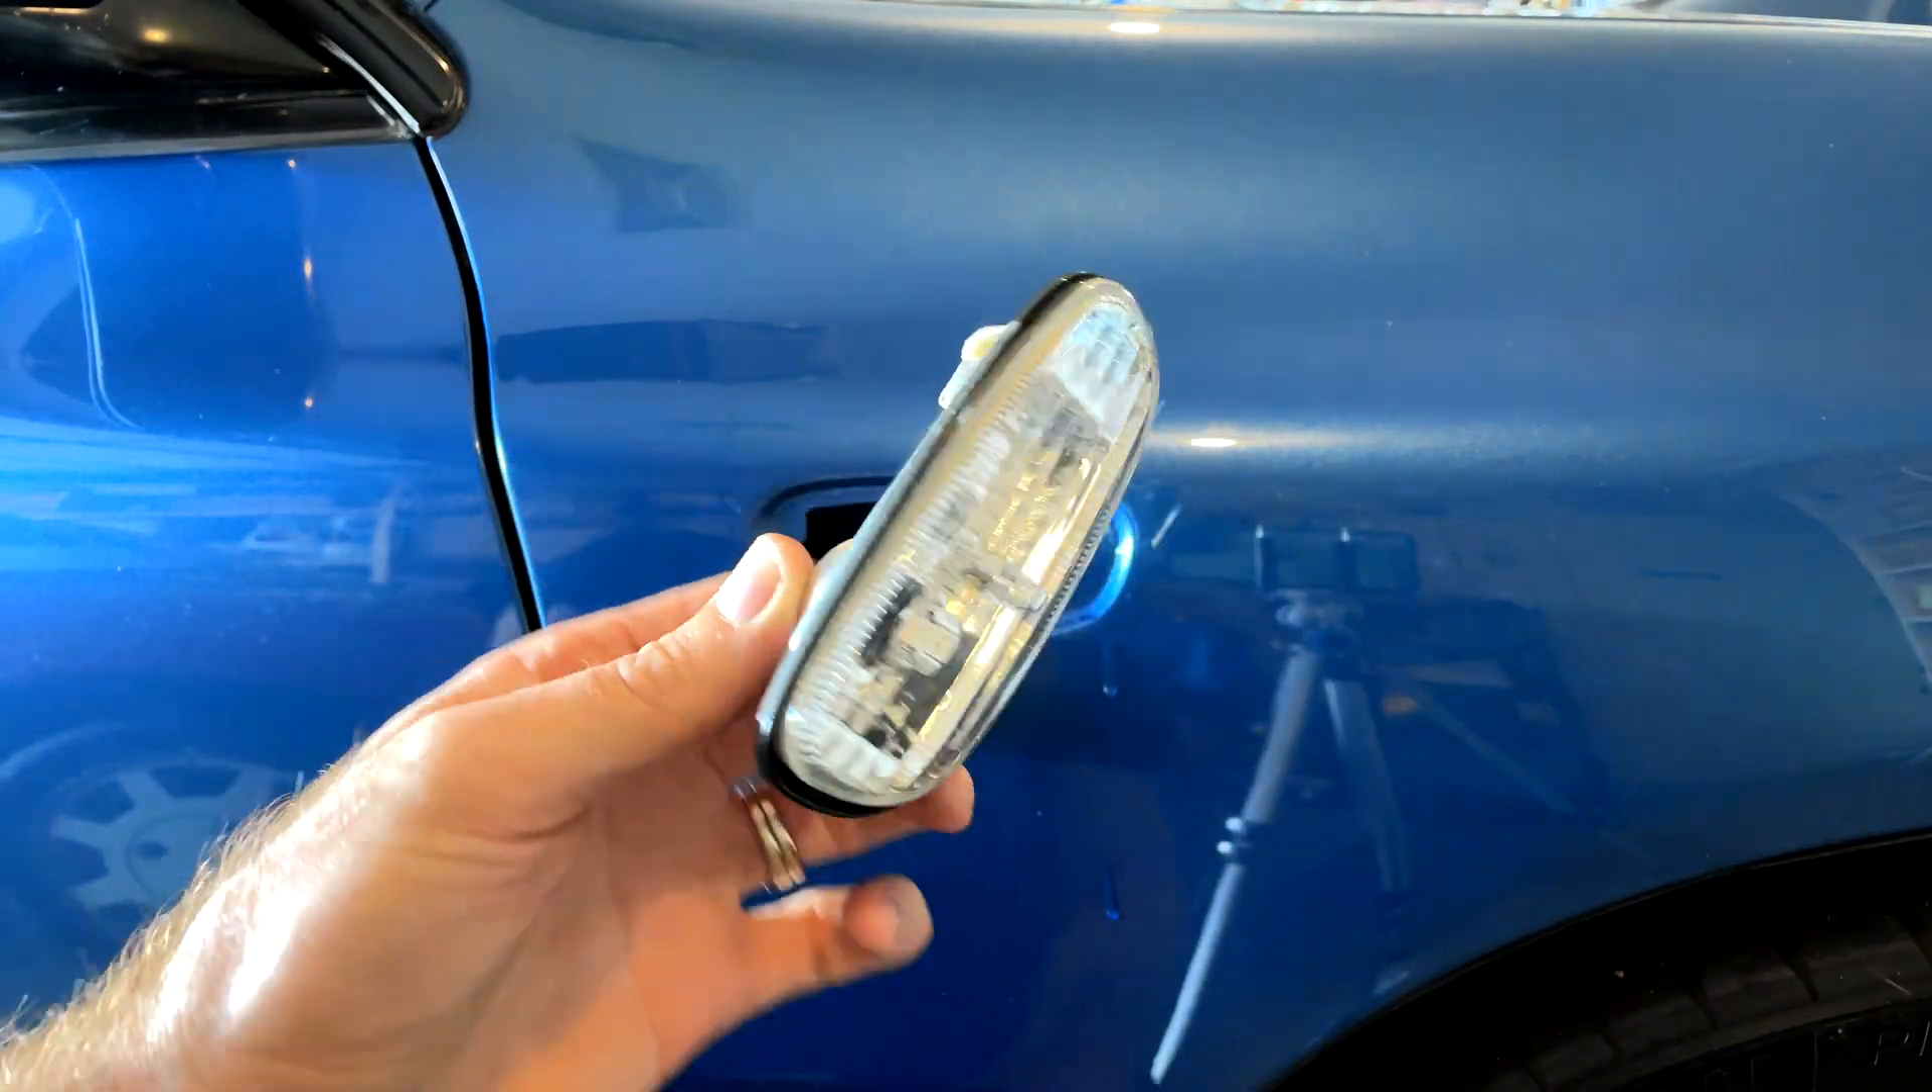And what we're going to do is we're going to unplug it like that and that's our complete lamp removed.